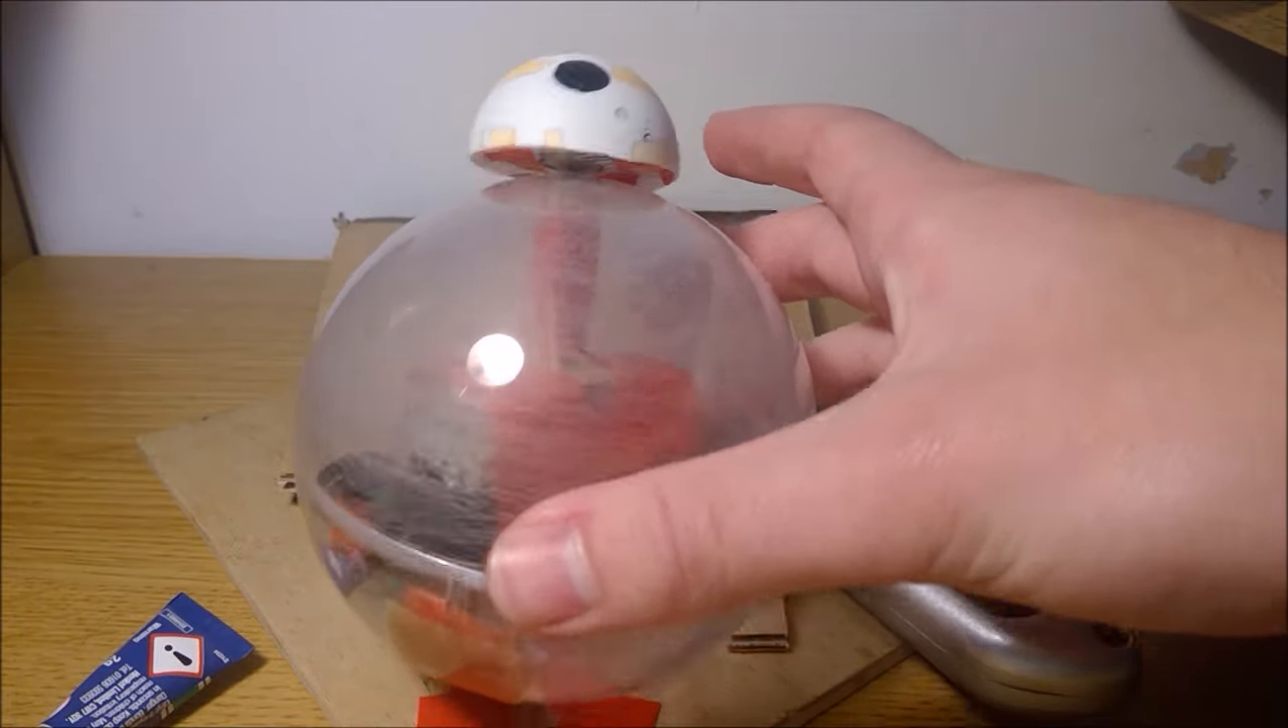As you can see the head now fits on perfectly.